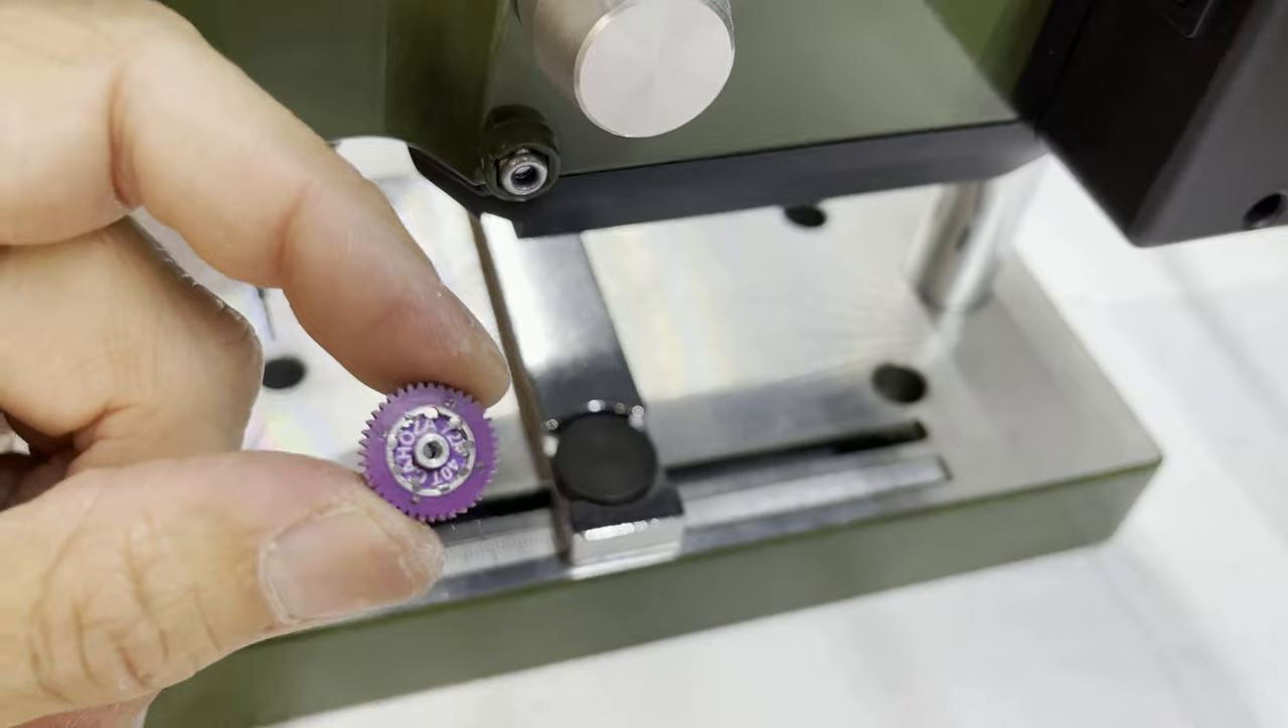So I've removed the gear from the axle on the jig and here we are, this is what we're left with.